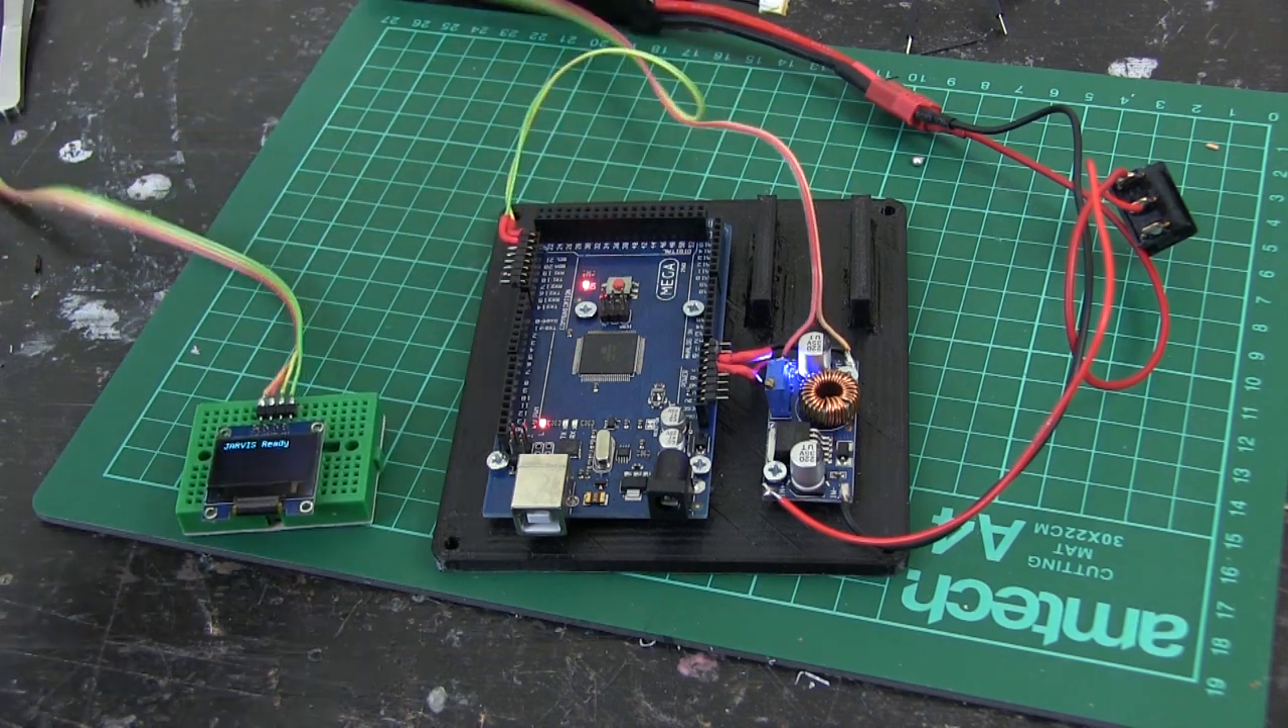I've just done a little bit of wiring to the master Arduino Mega here, so I've now got power and a nice switch so I can switch it on which will be mounted up eventually.